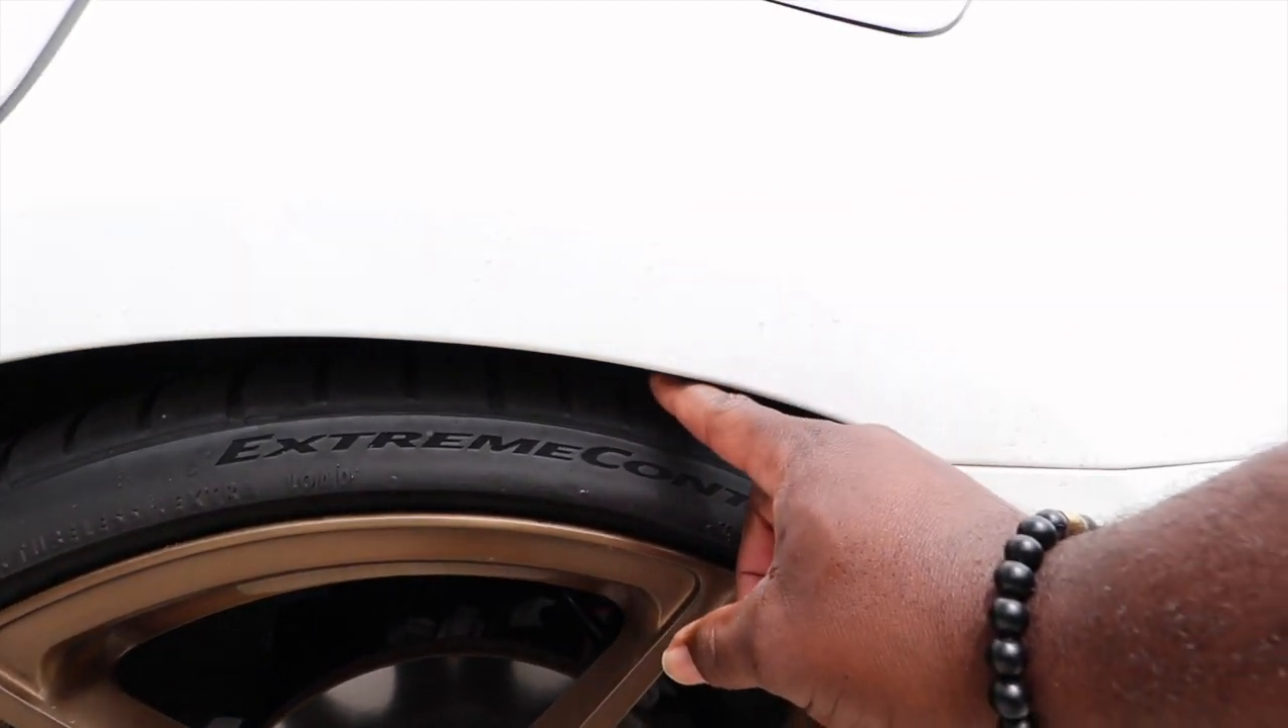Ain't no wheel gap.